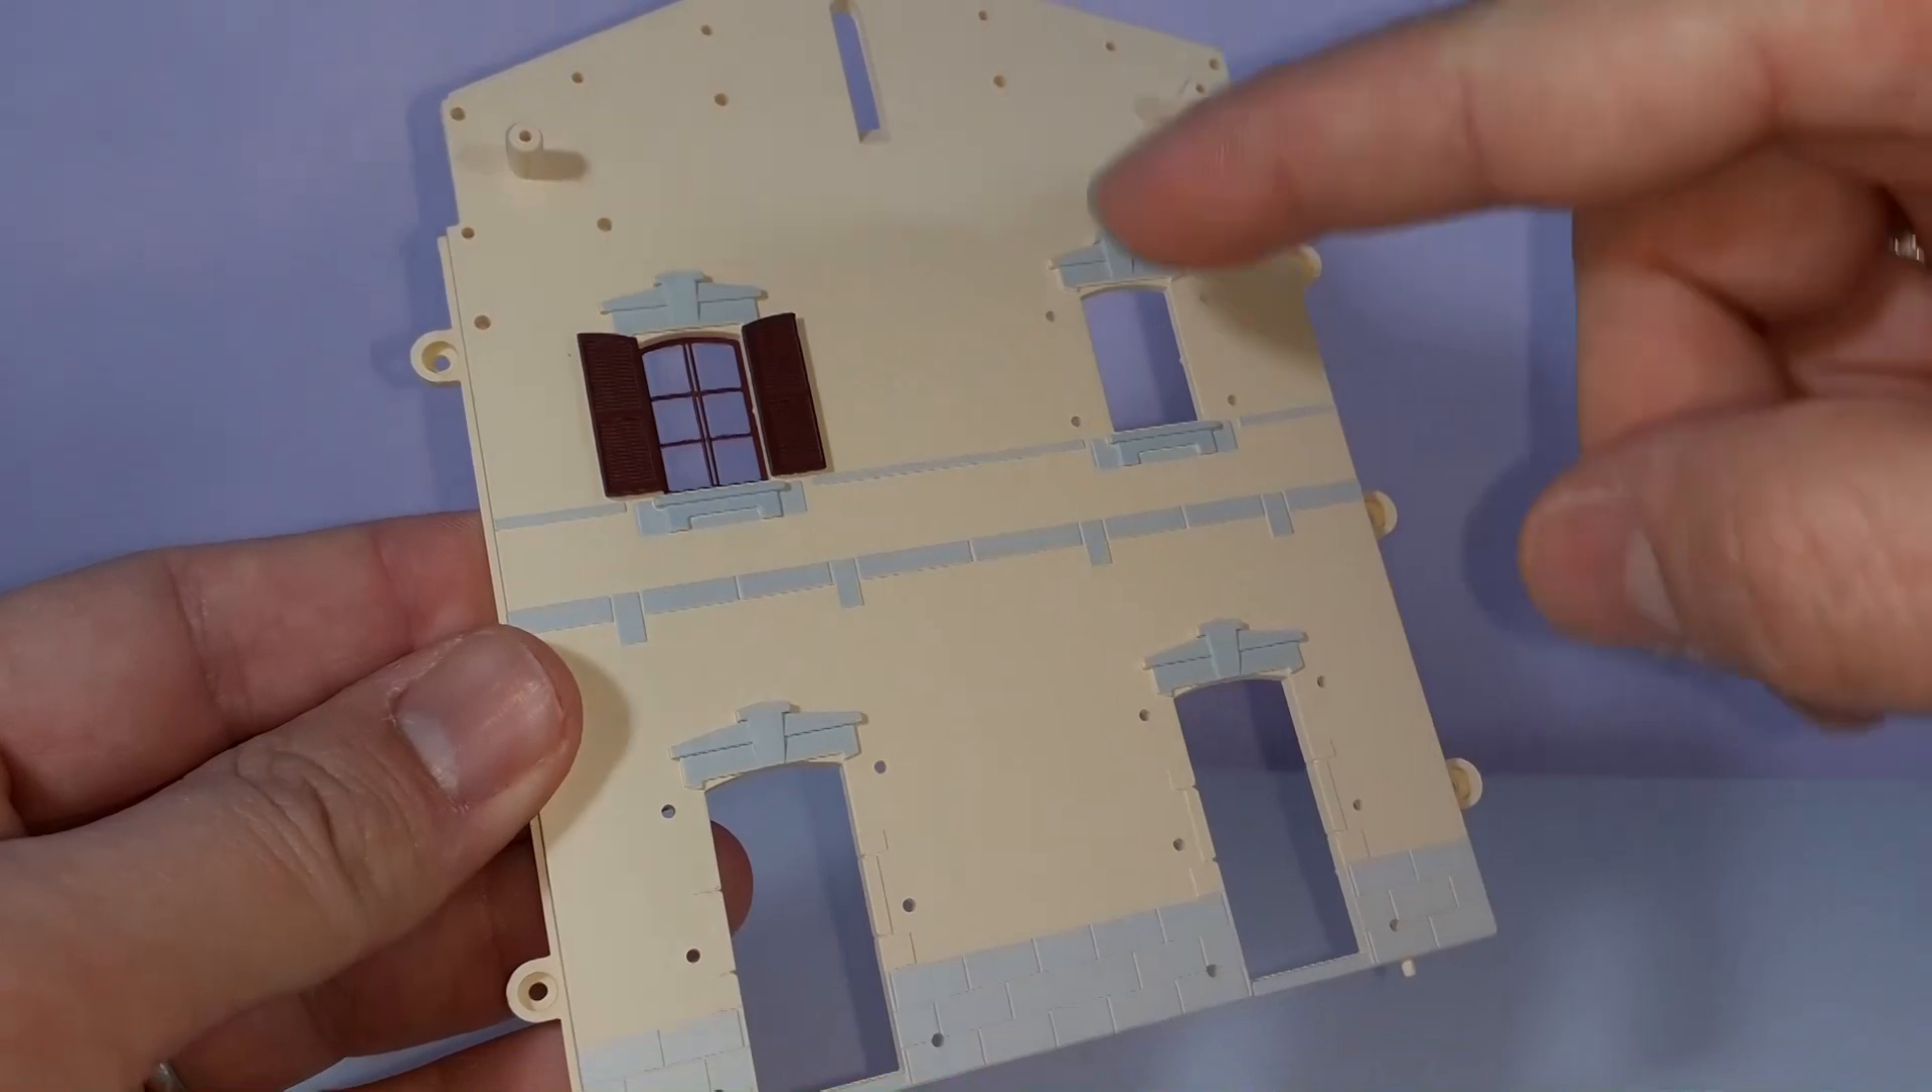Ed ecco qui la prima finestra assemblata.